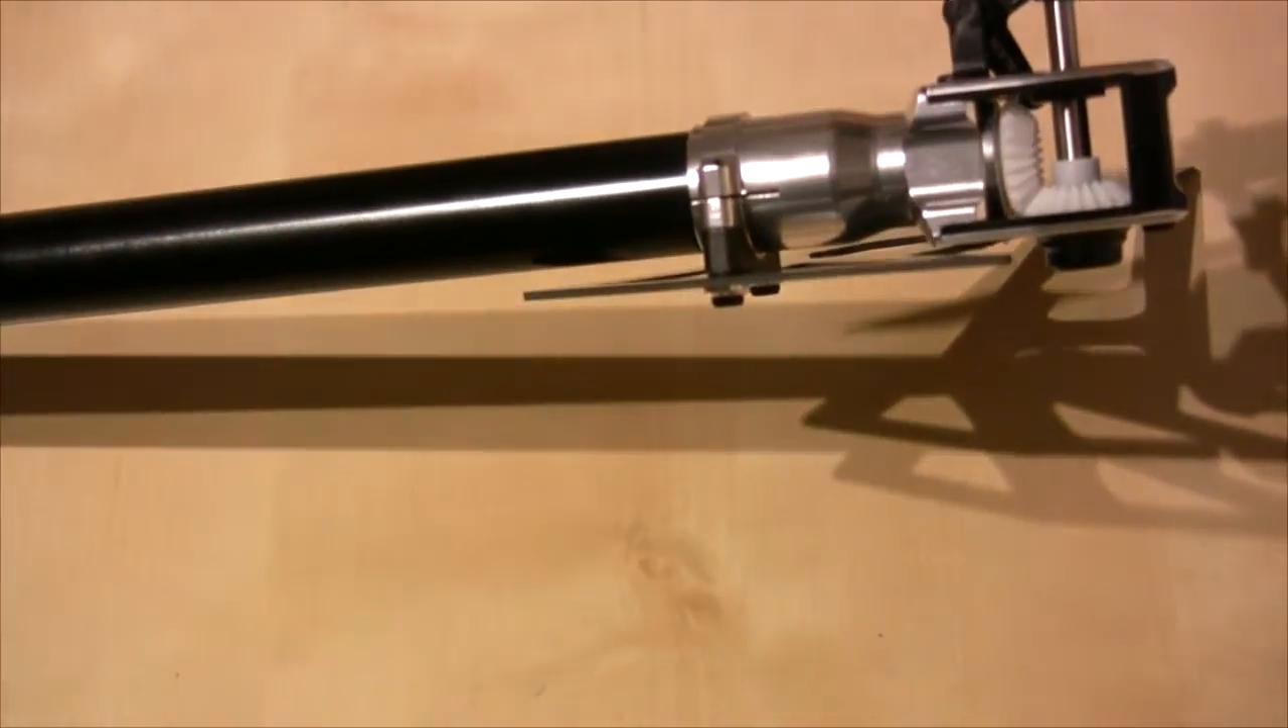So that's the gearbox bolted on the back.